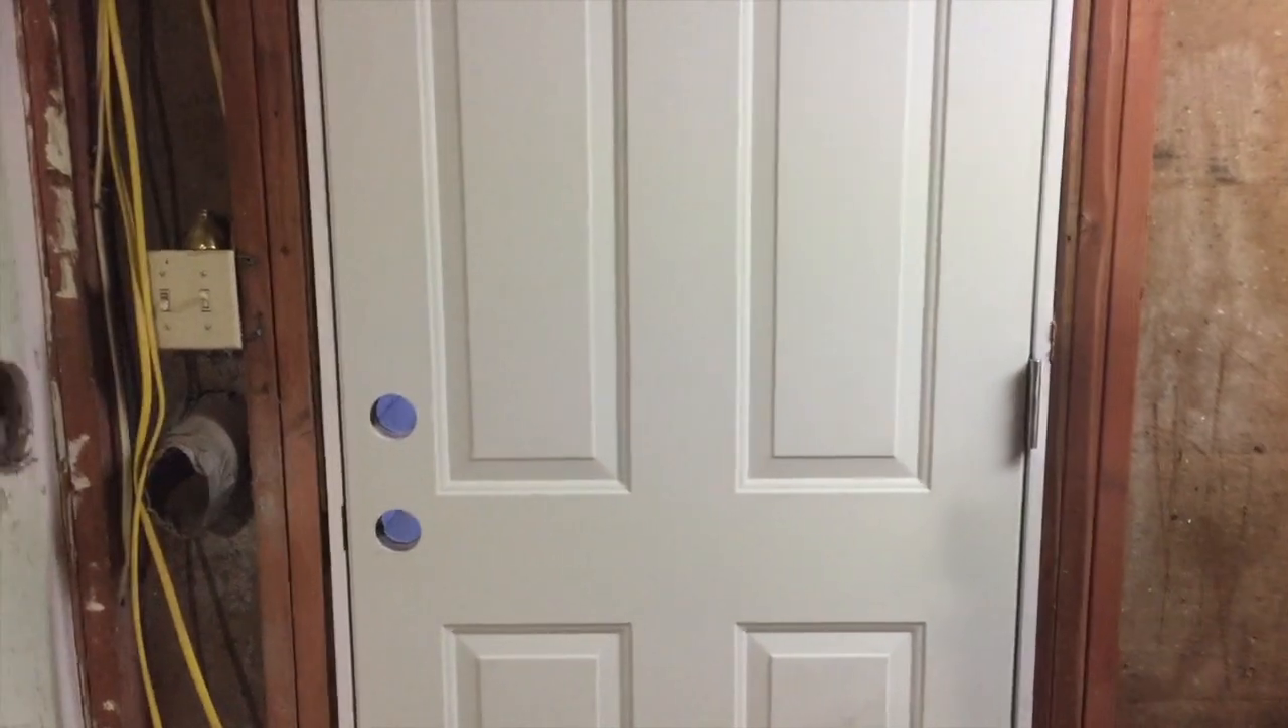This door still needs a doorknob.